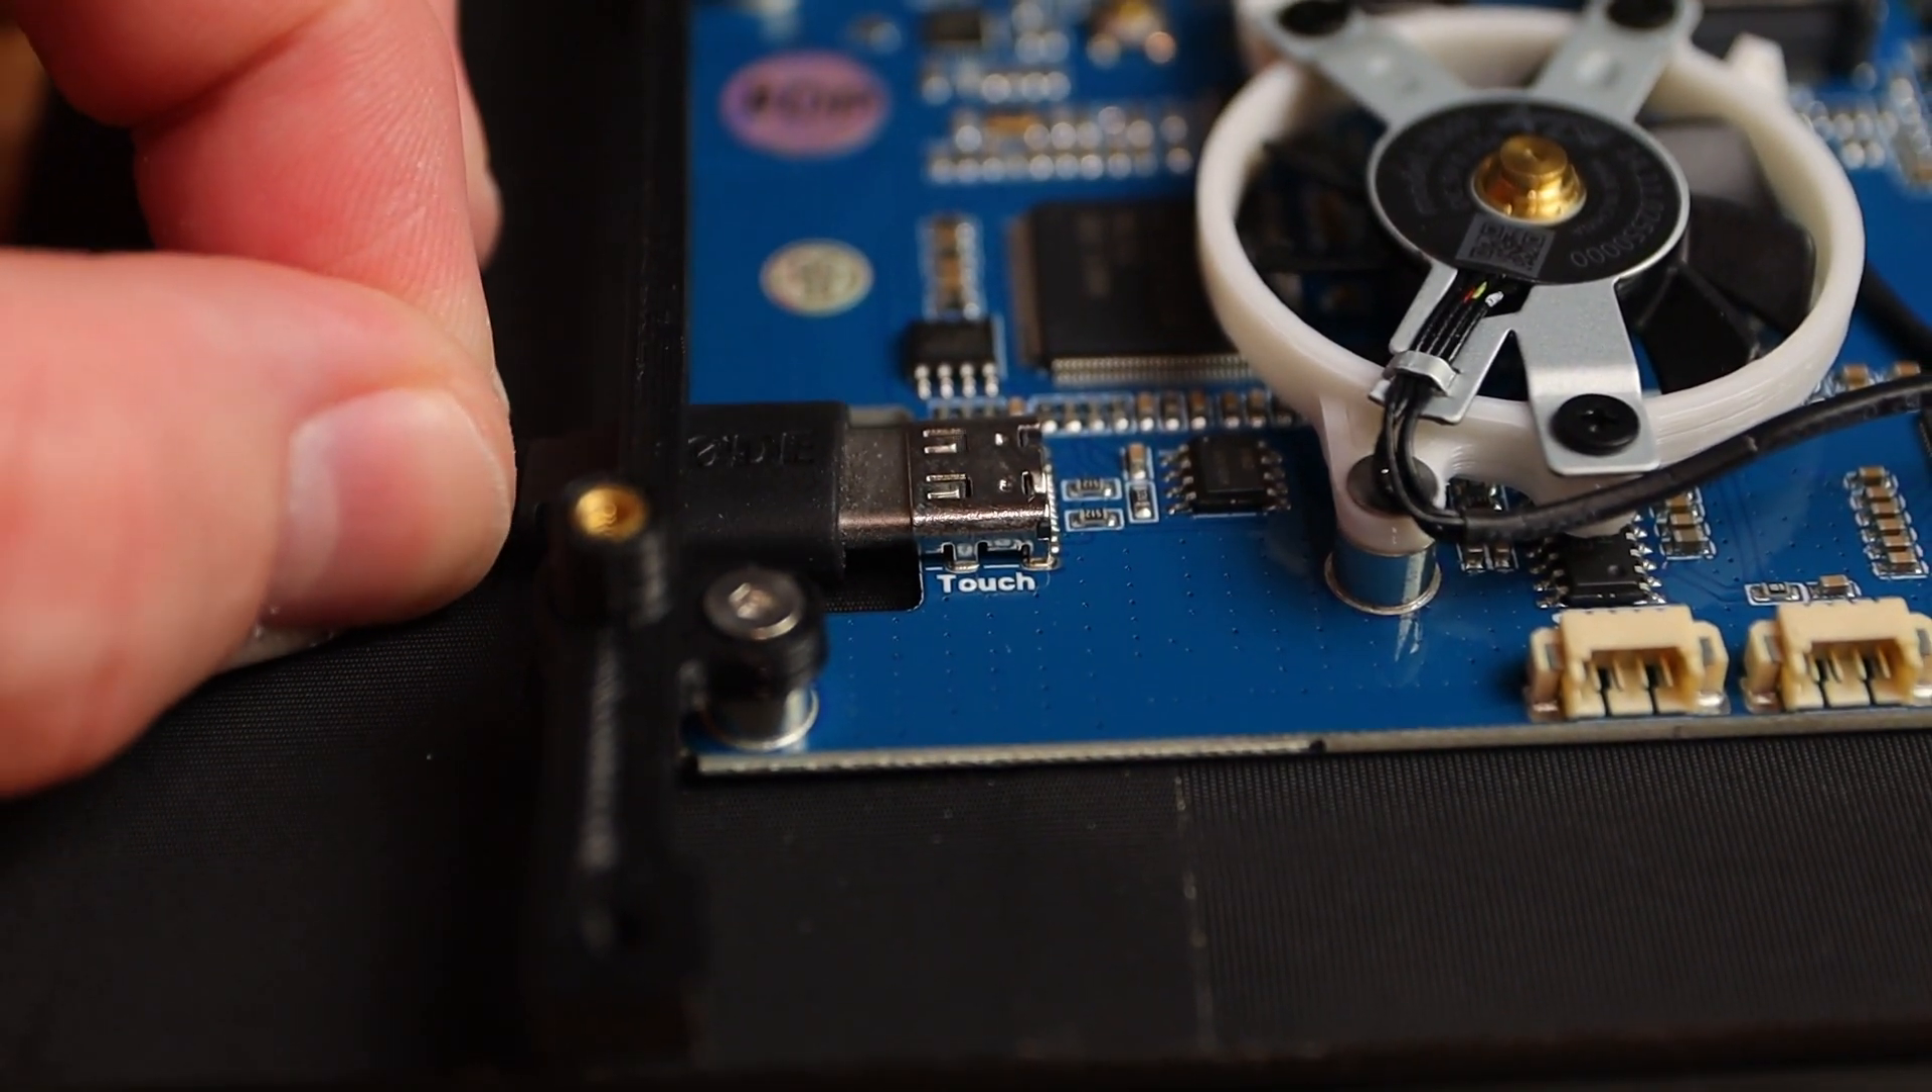The display's touch signal is also a USB -C connector but fortunately I'm still able to plug it in without any part of the PC getting in the way.